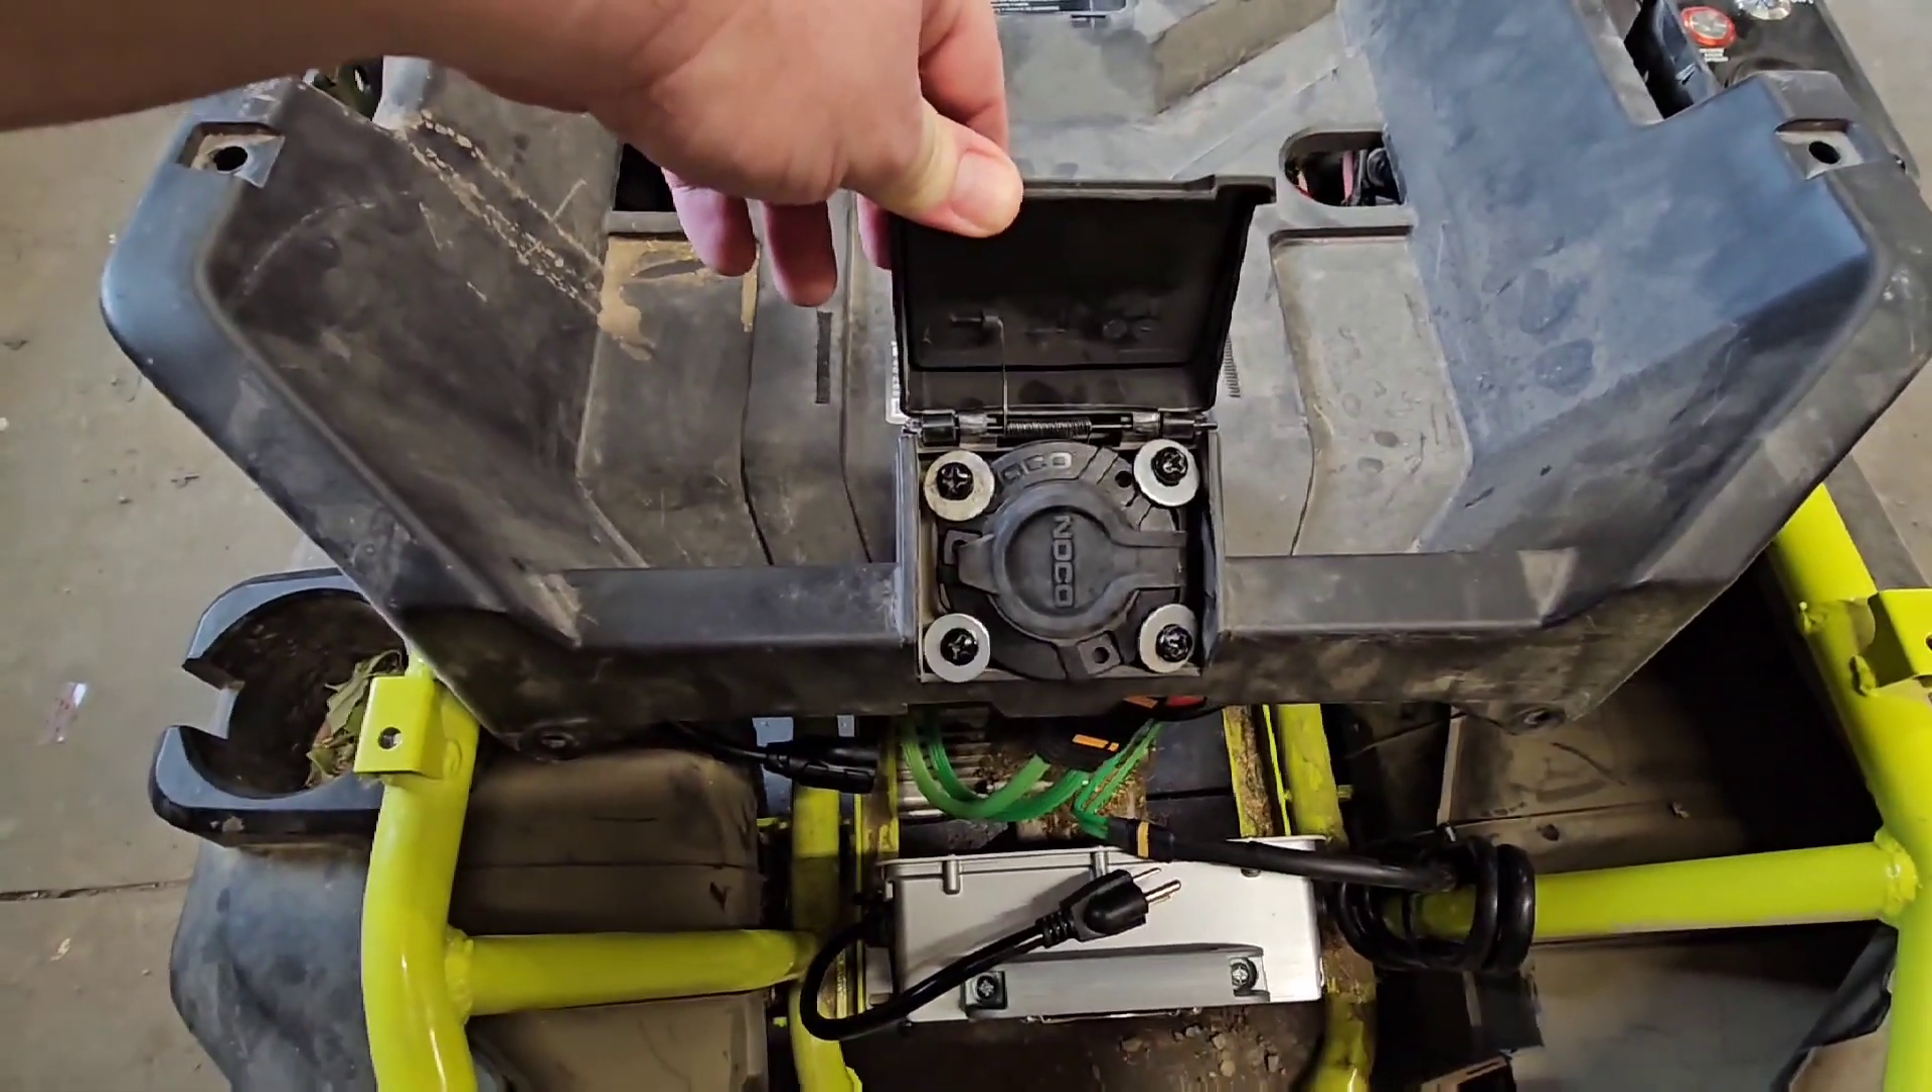I was able to get the port to go in there.